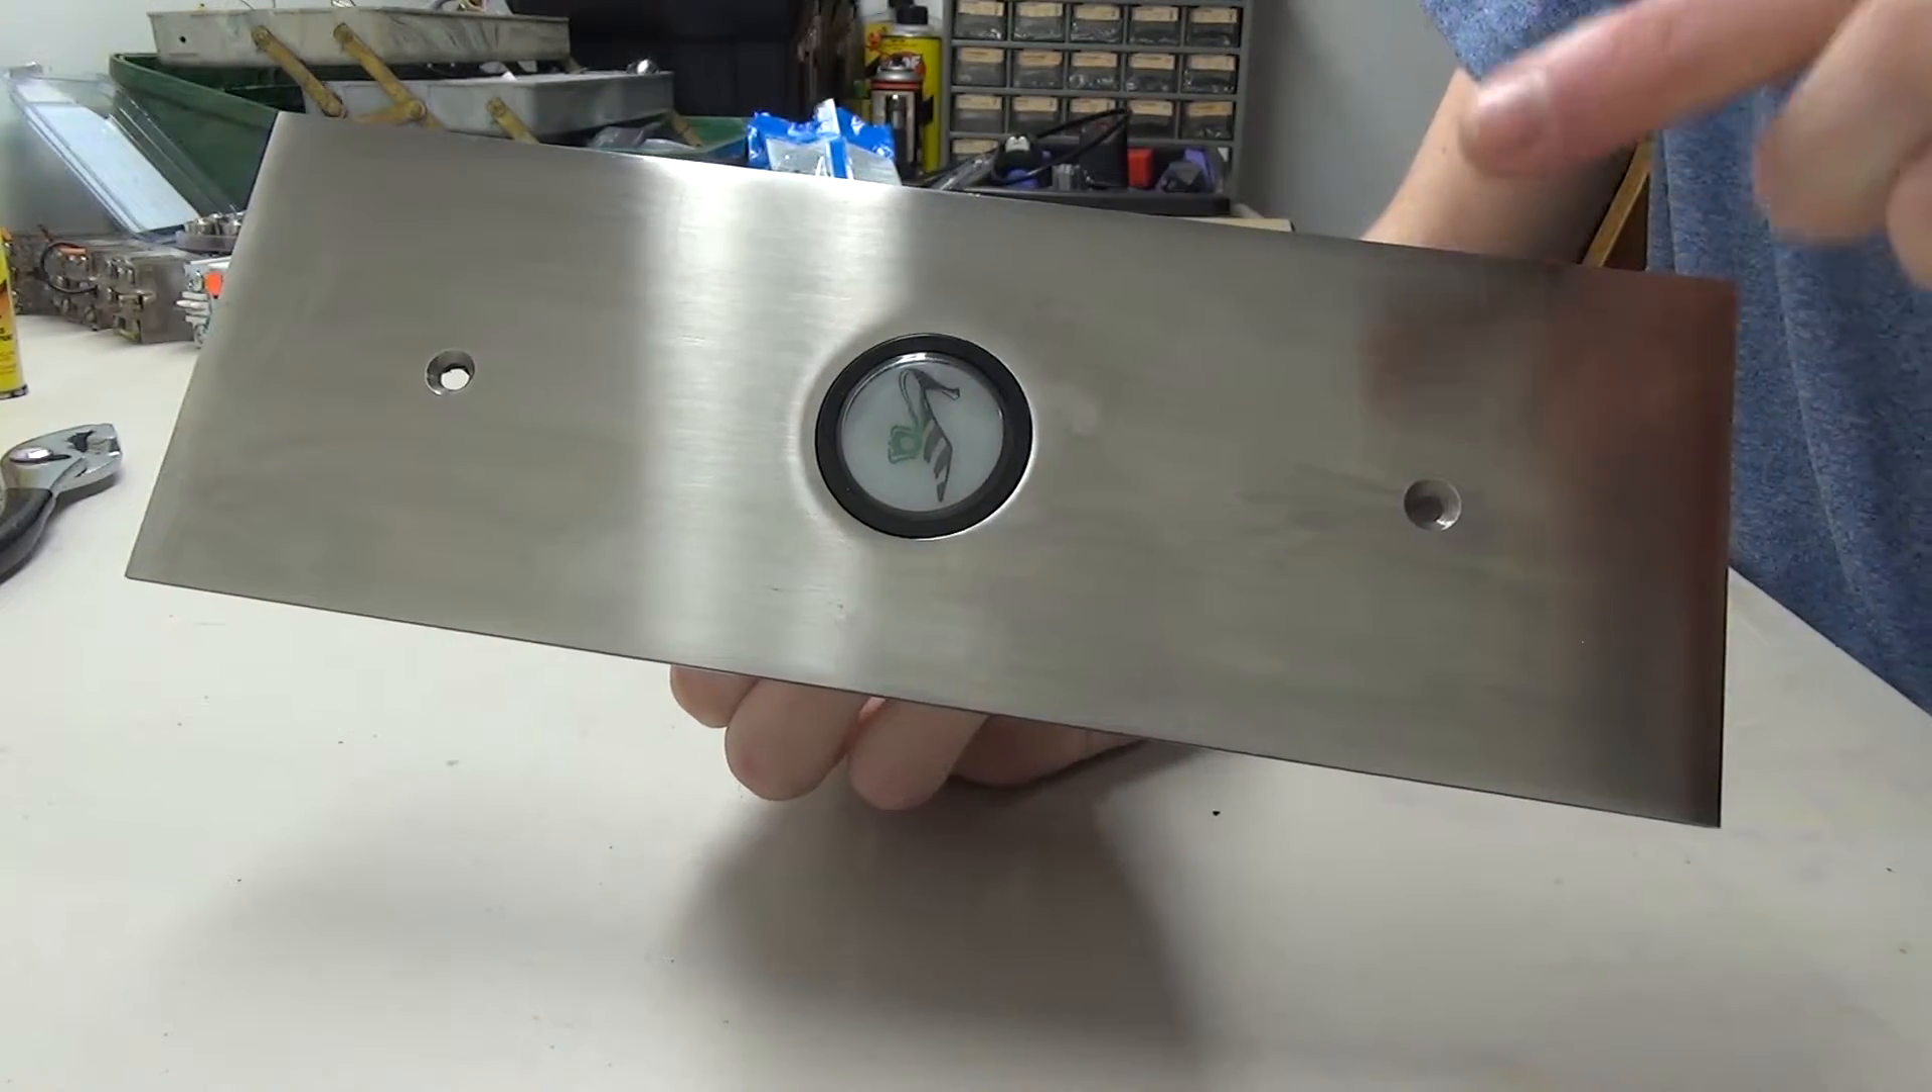All right so we have the little shoe button put in here now.